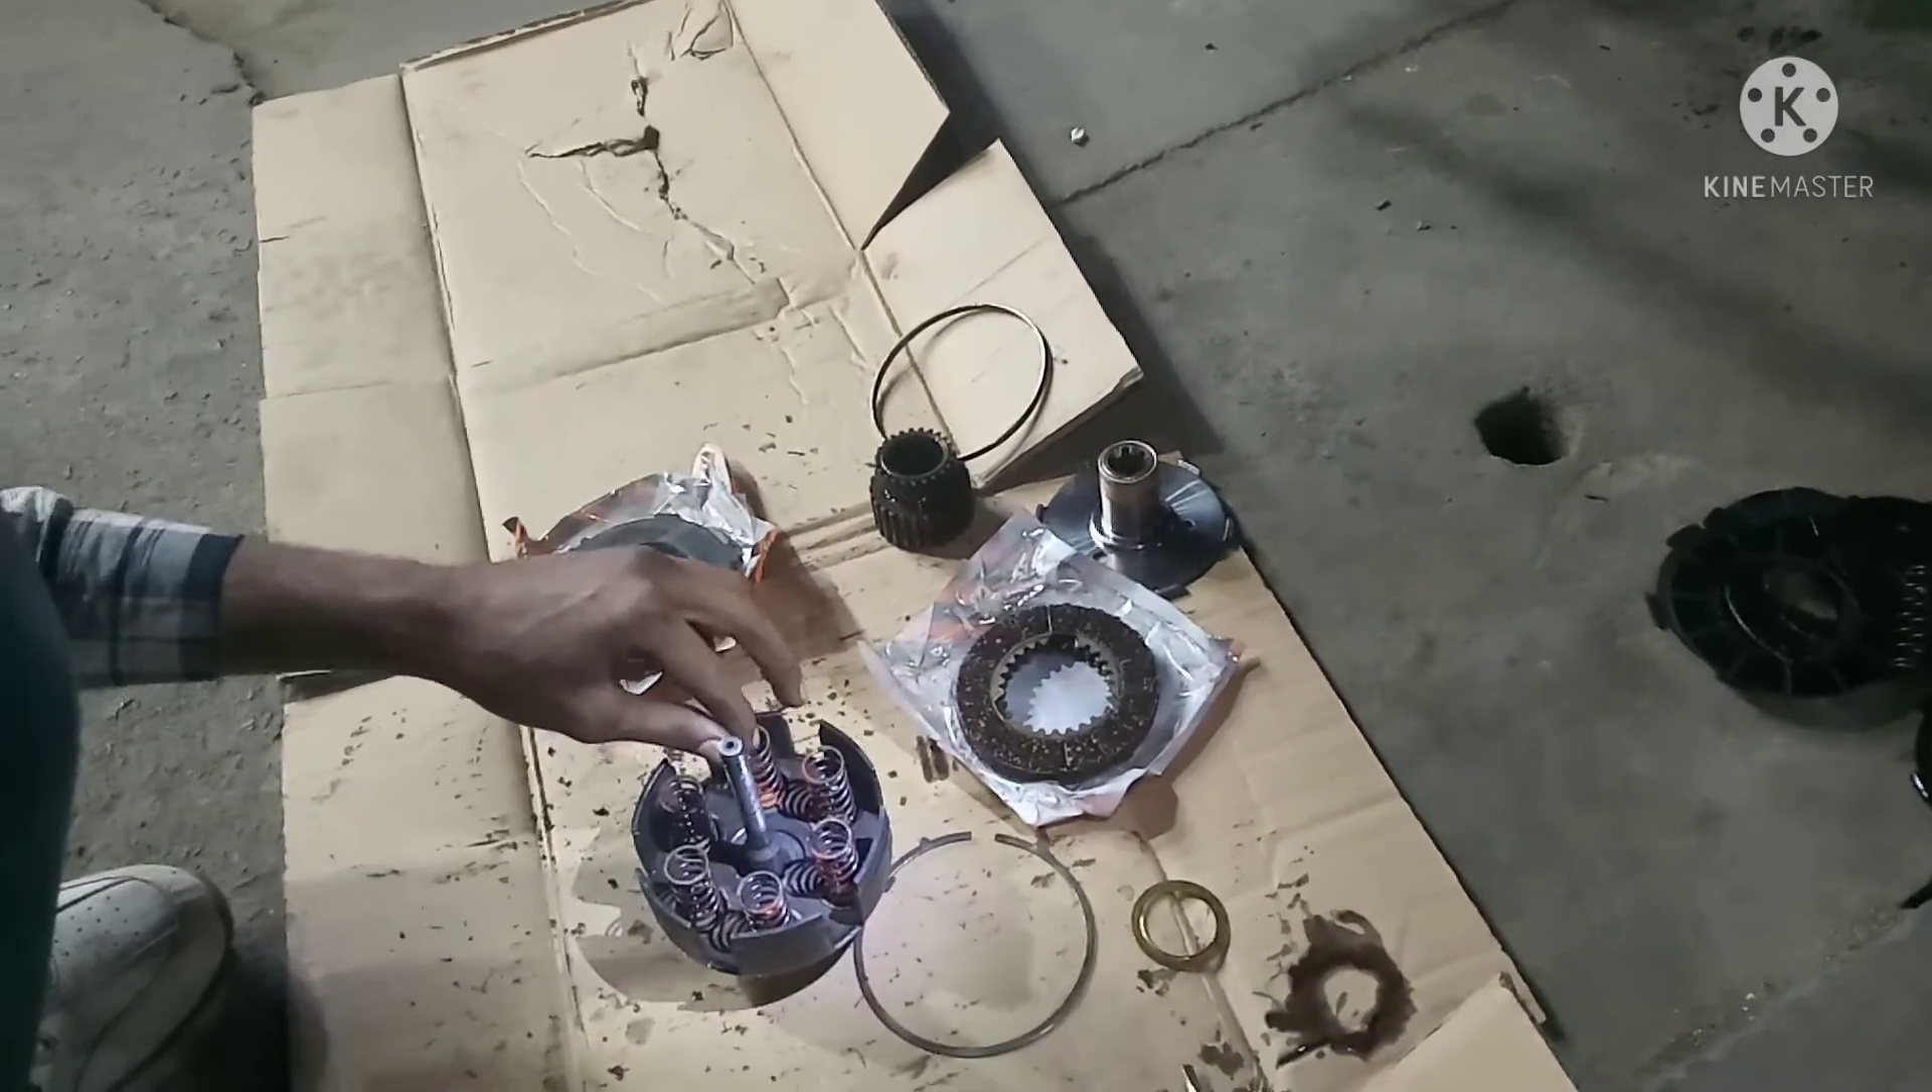تو آپ دیکھ پا رہے ہوں گے میں نے کلچ سپرنگ رکھ دیا ہے۔